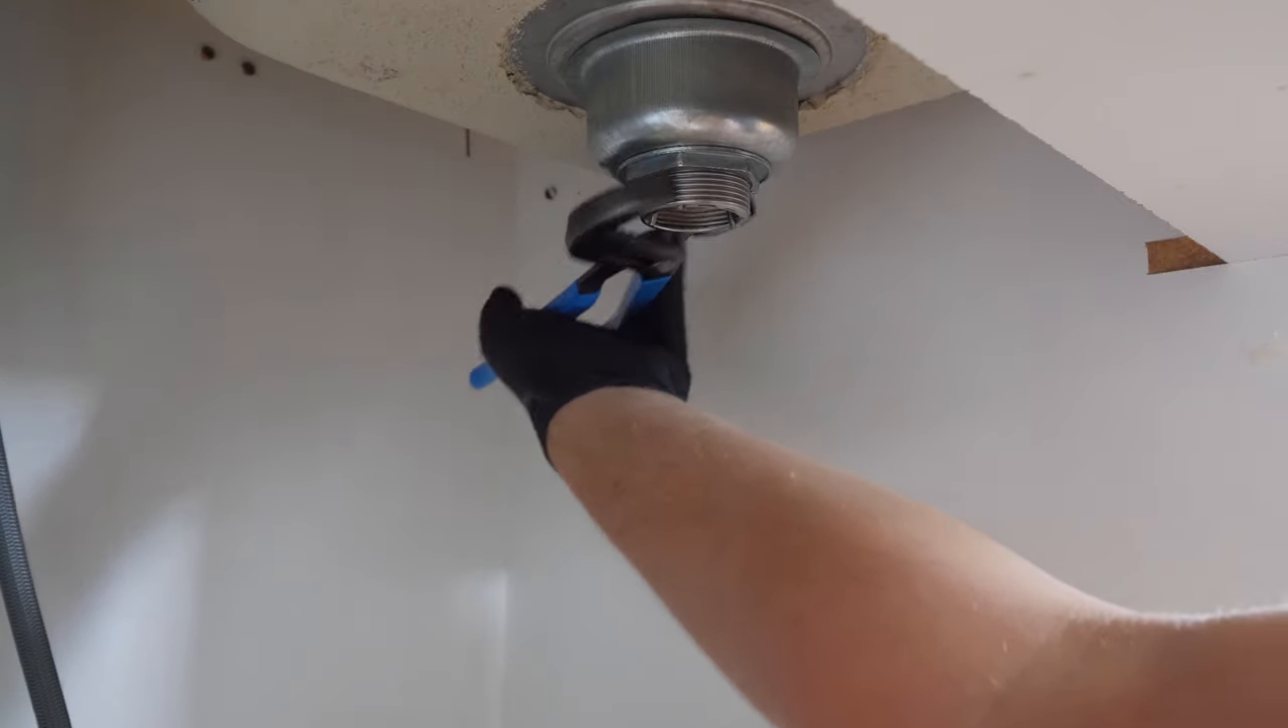With the tailpiece now out of the way the strainer's lock nut can be loosened off.